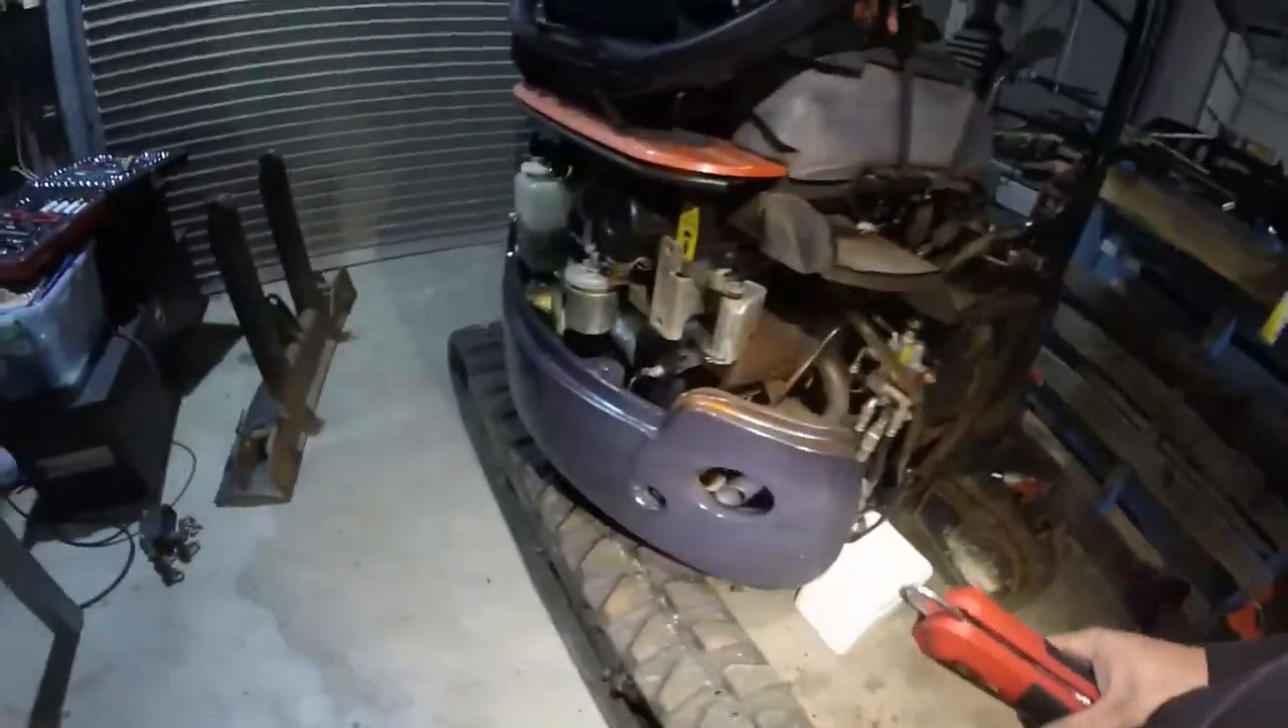As you can see we've got this side panel off now and it's looking pretty bare, we've stripped it pretty well.